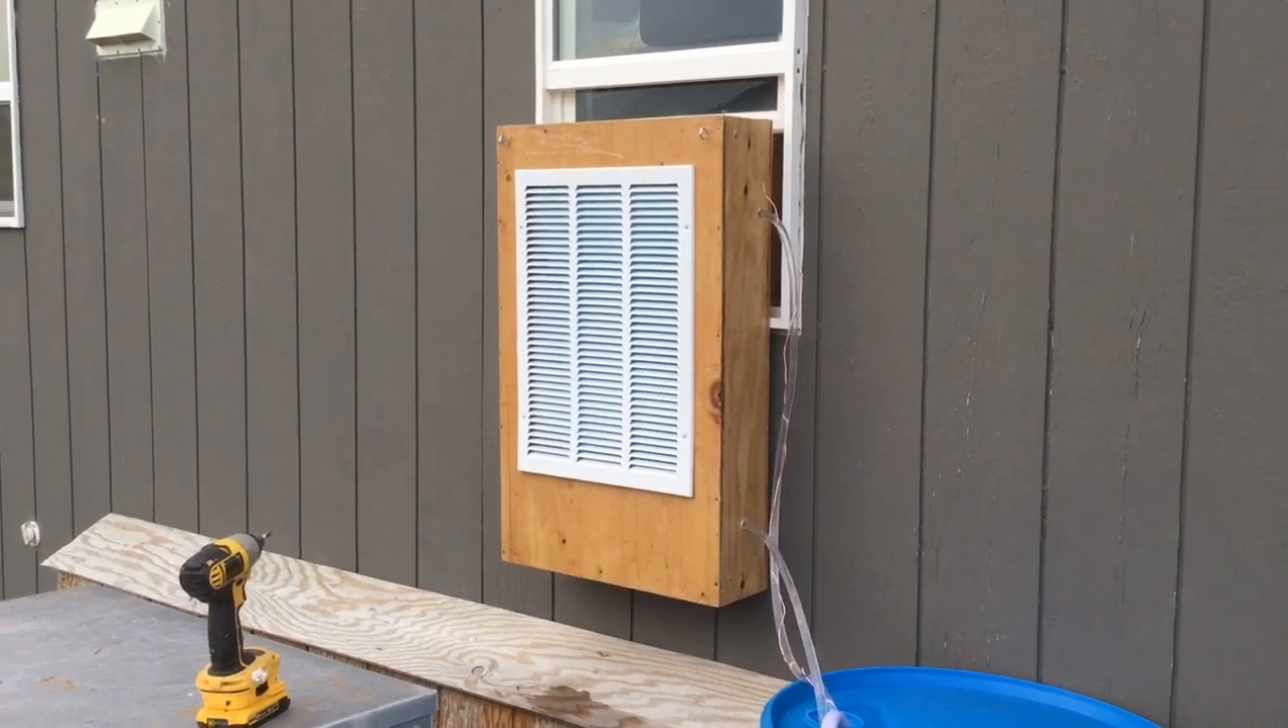Here you can see a view with the grill installed I actually cut the opening originally just to fit this grill so everything as far as sizes seem to work out for my application.